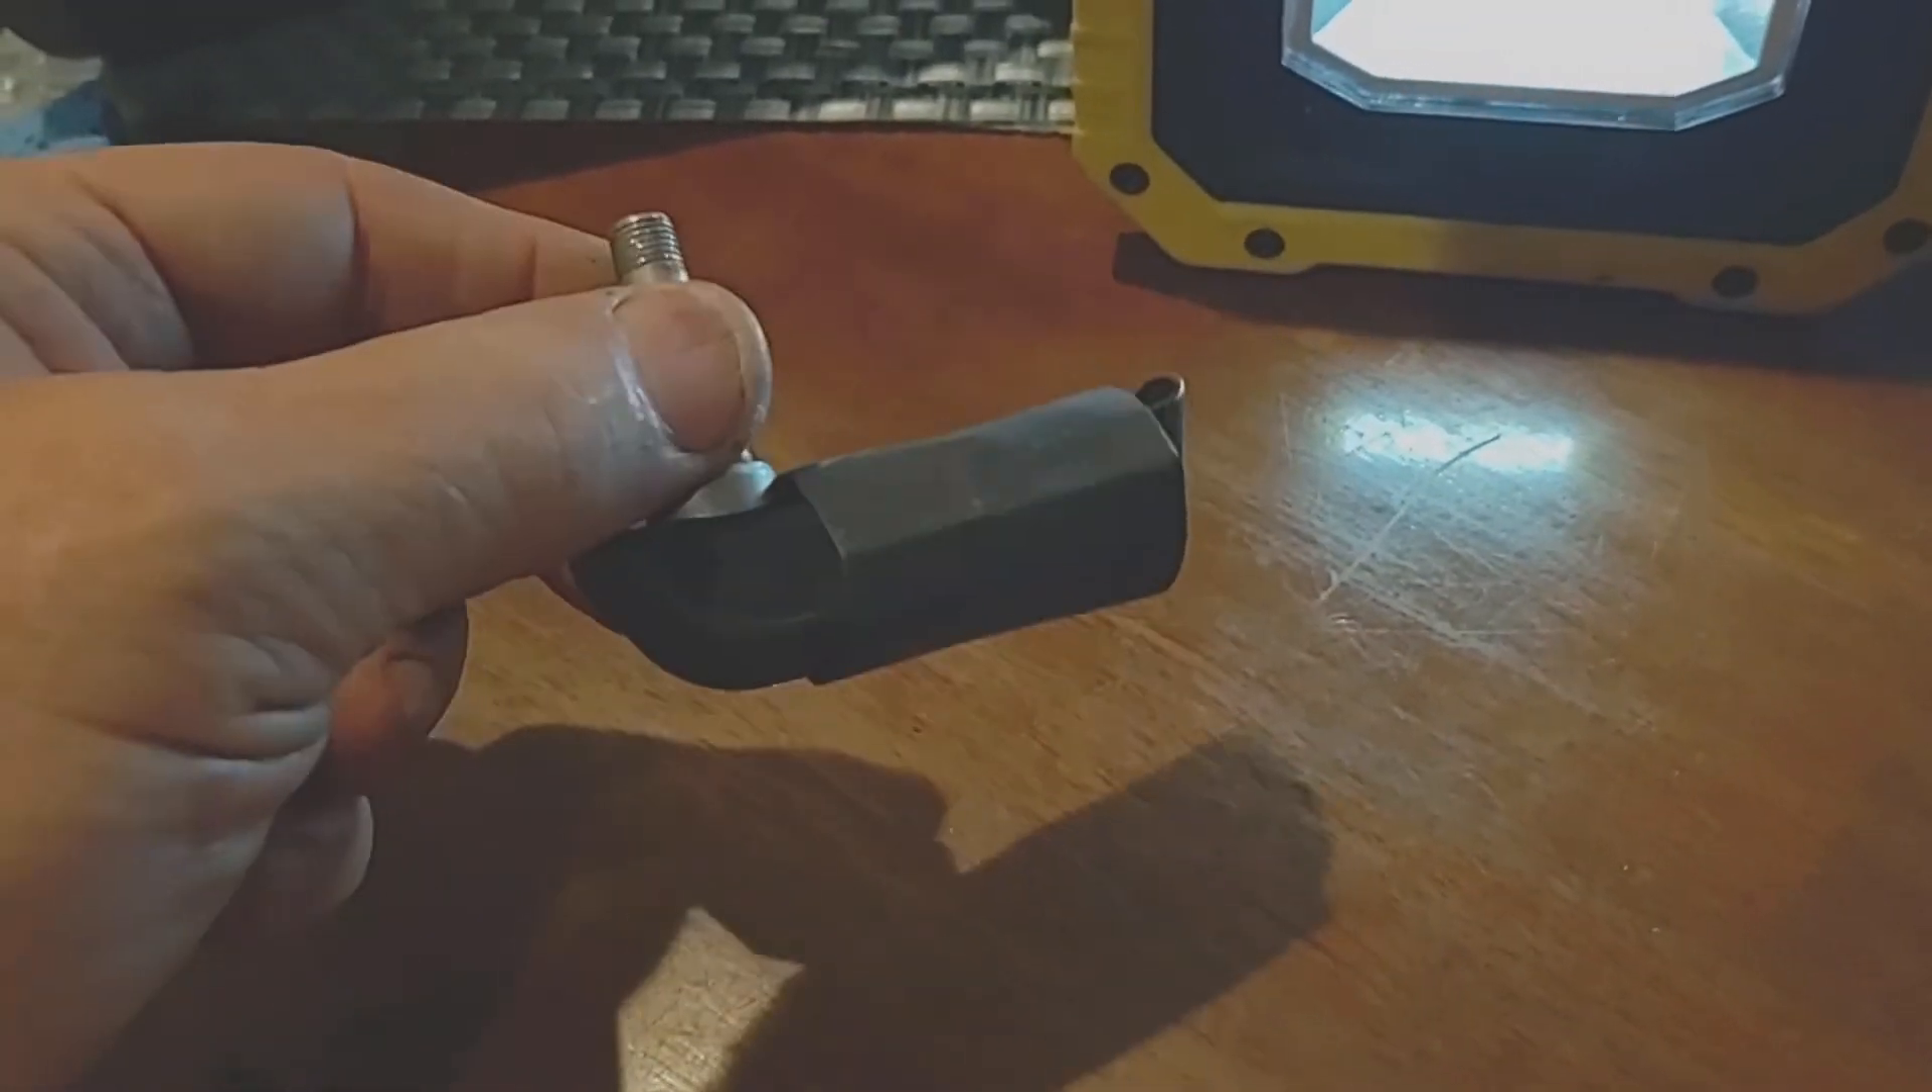So there's the heat shrink pushed on and let's go see how good a seal it does.